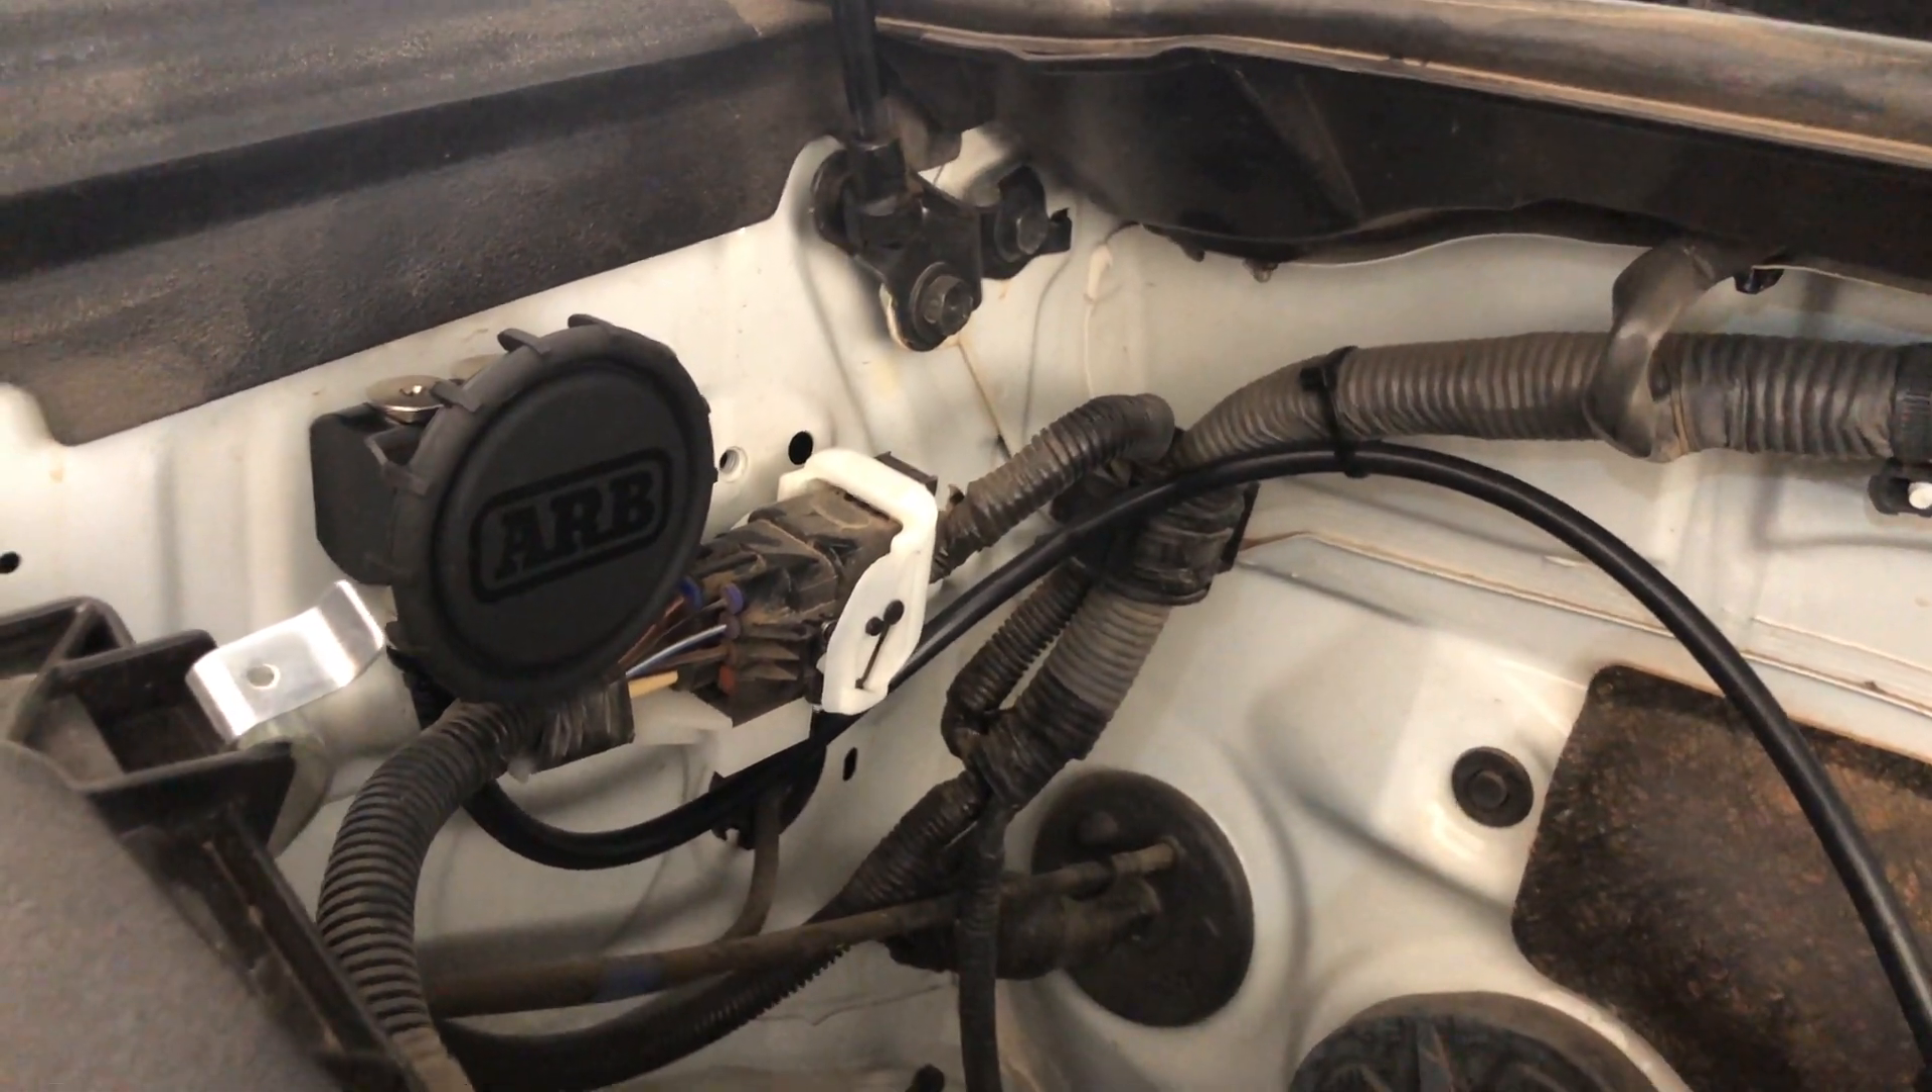All right and just like that you have your arb differential breather installed.